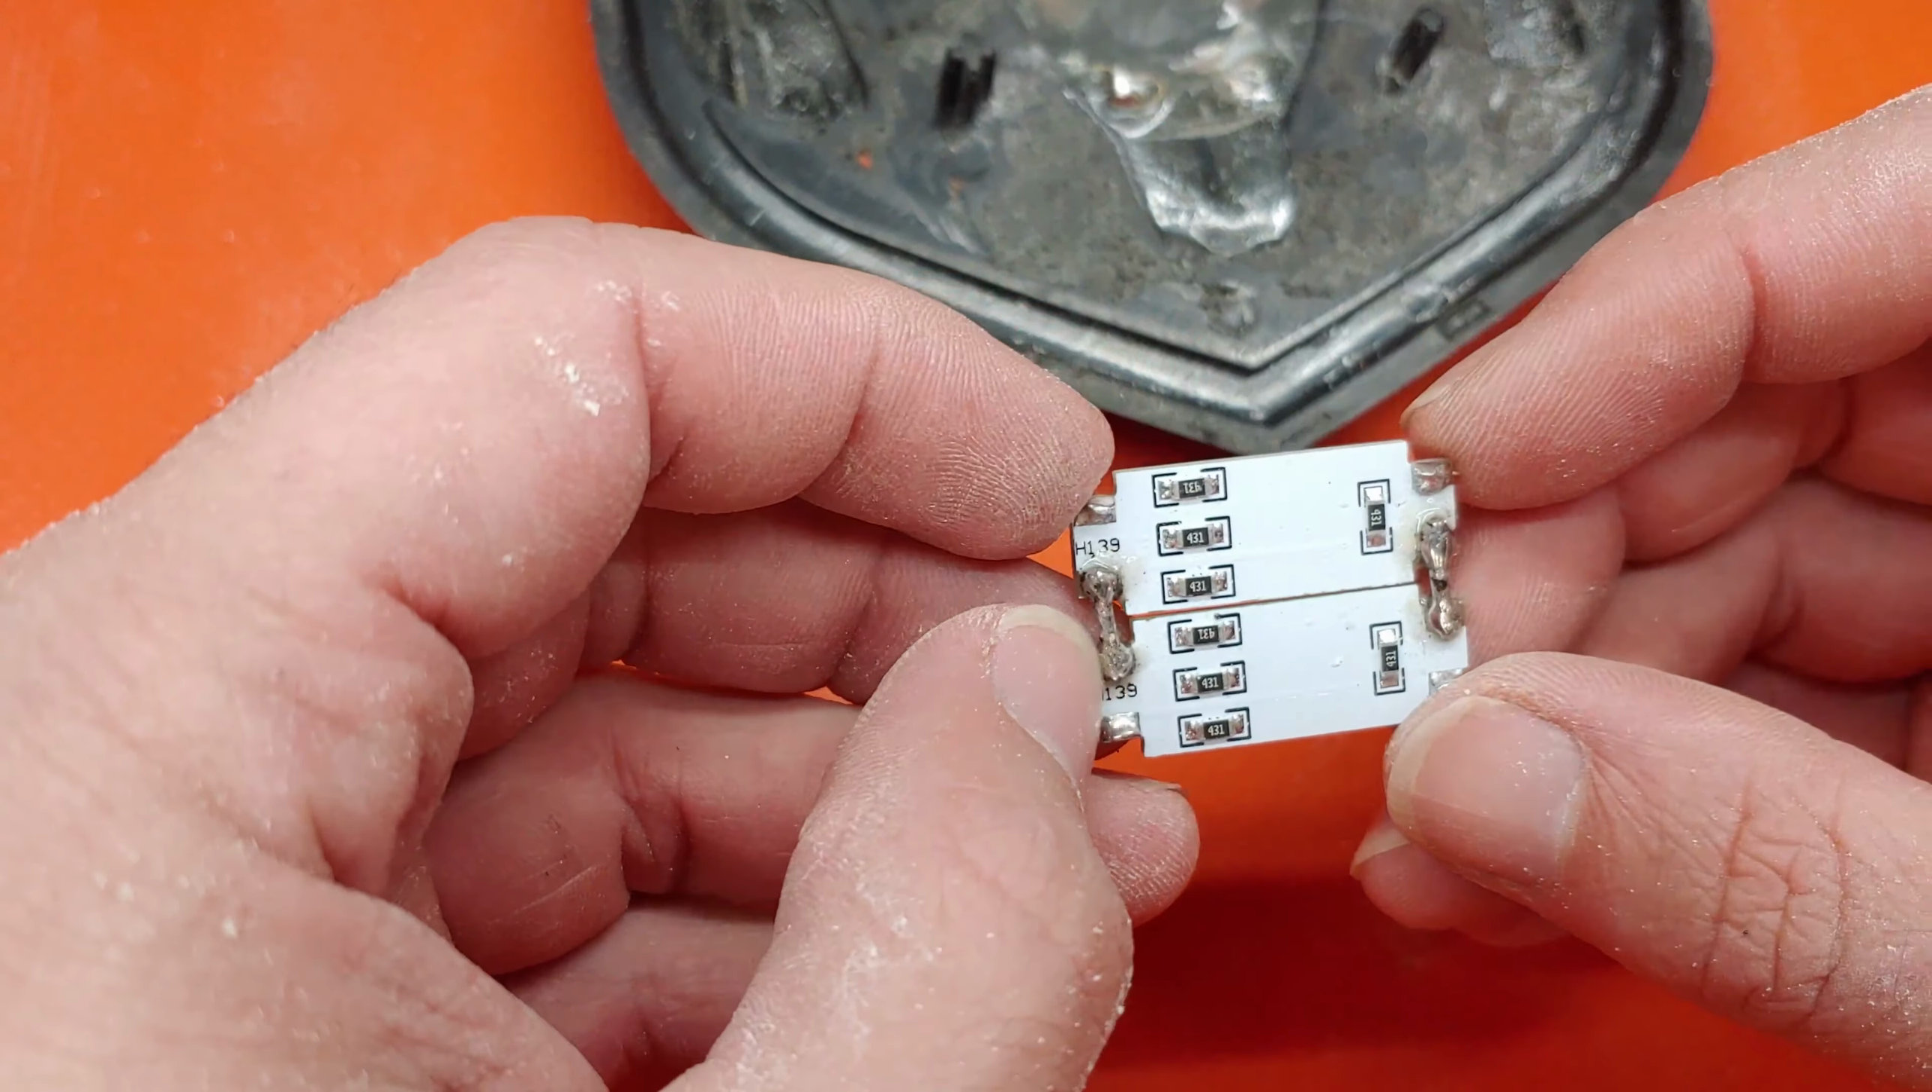I bridged the connections with some solder and wire making one larger flat panel.